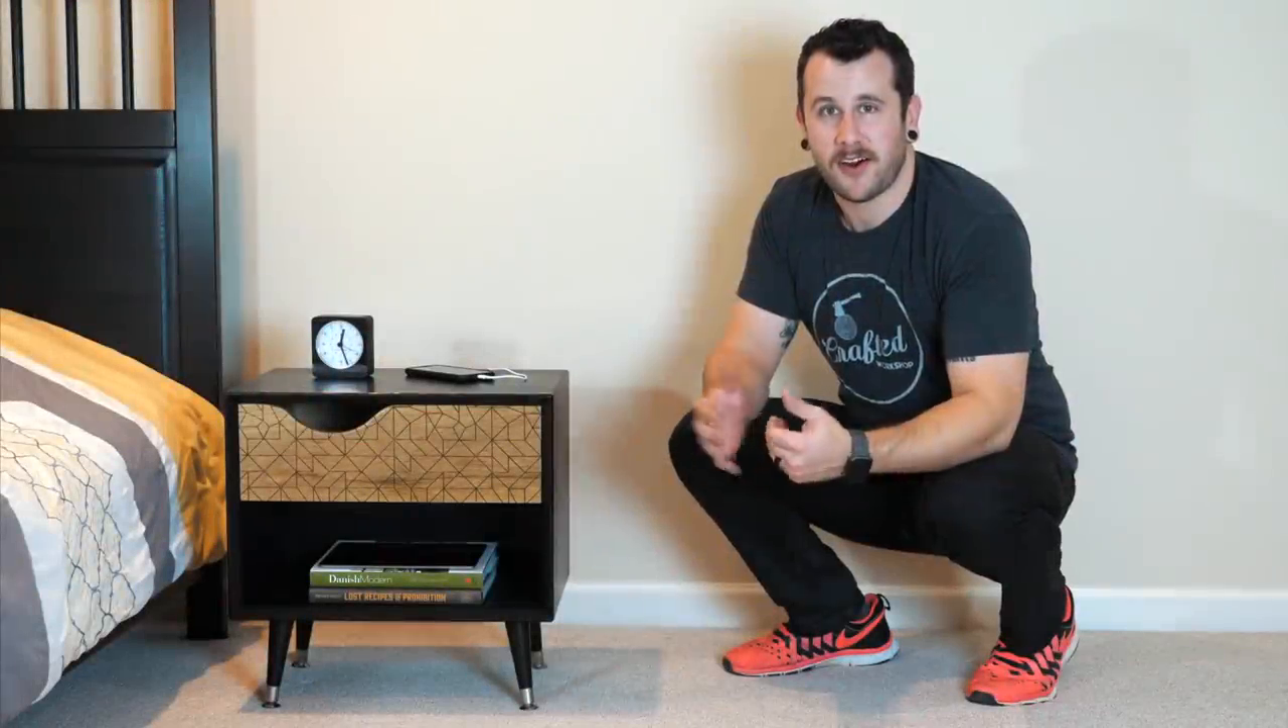With the drawers installed the nightstands were done.